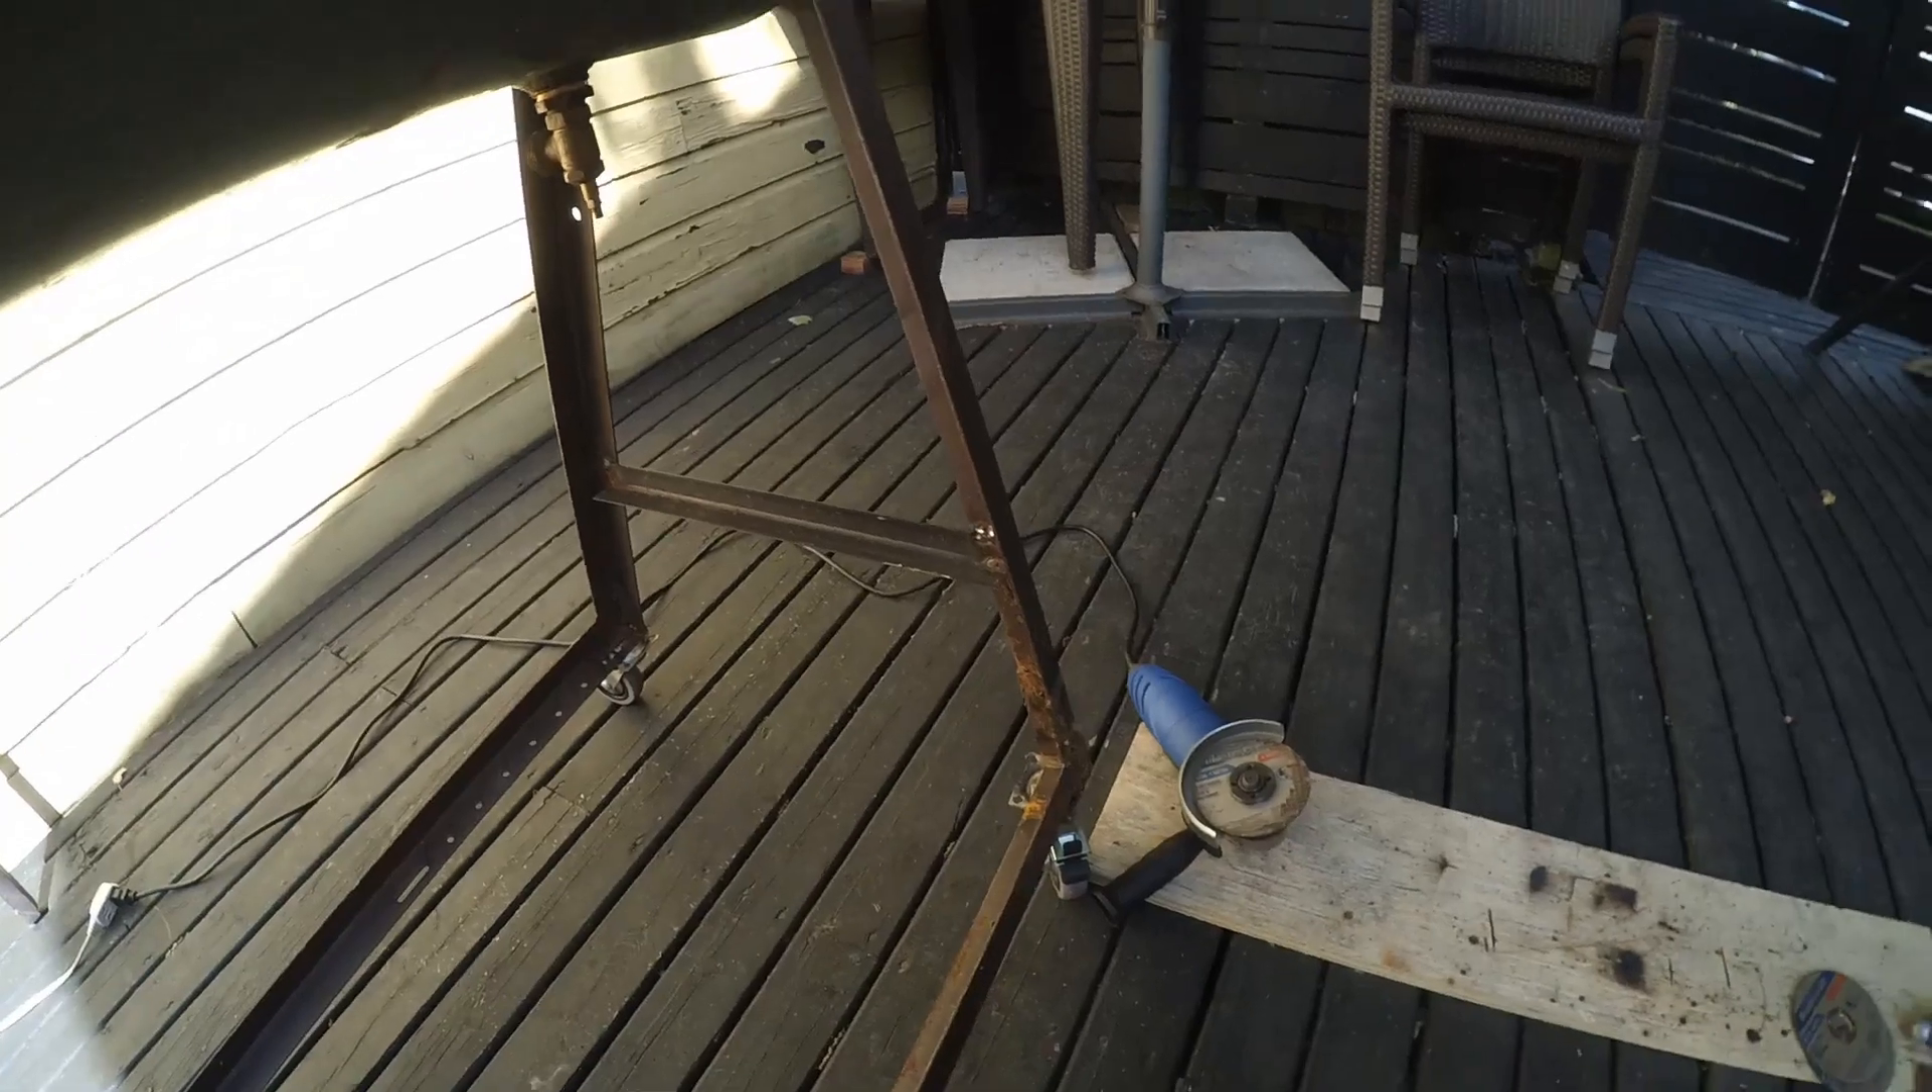I welded up a brace along the legs. I put casters on it.